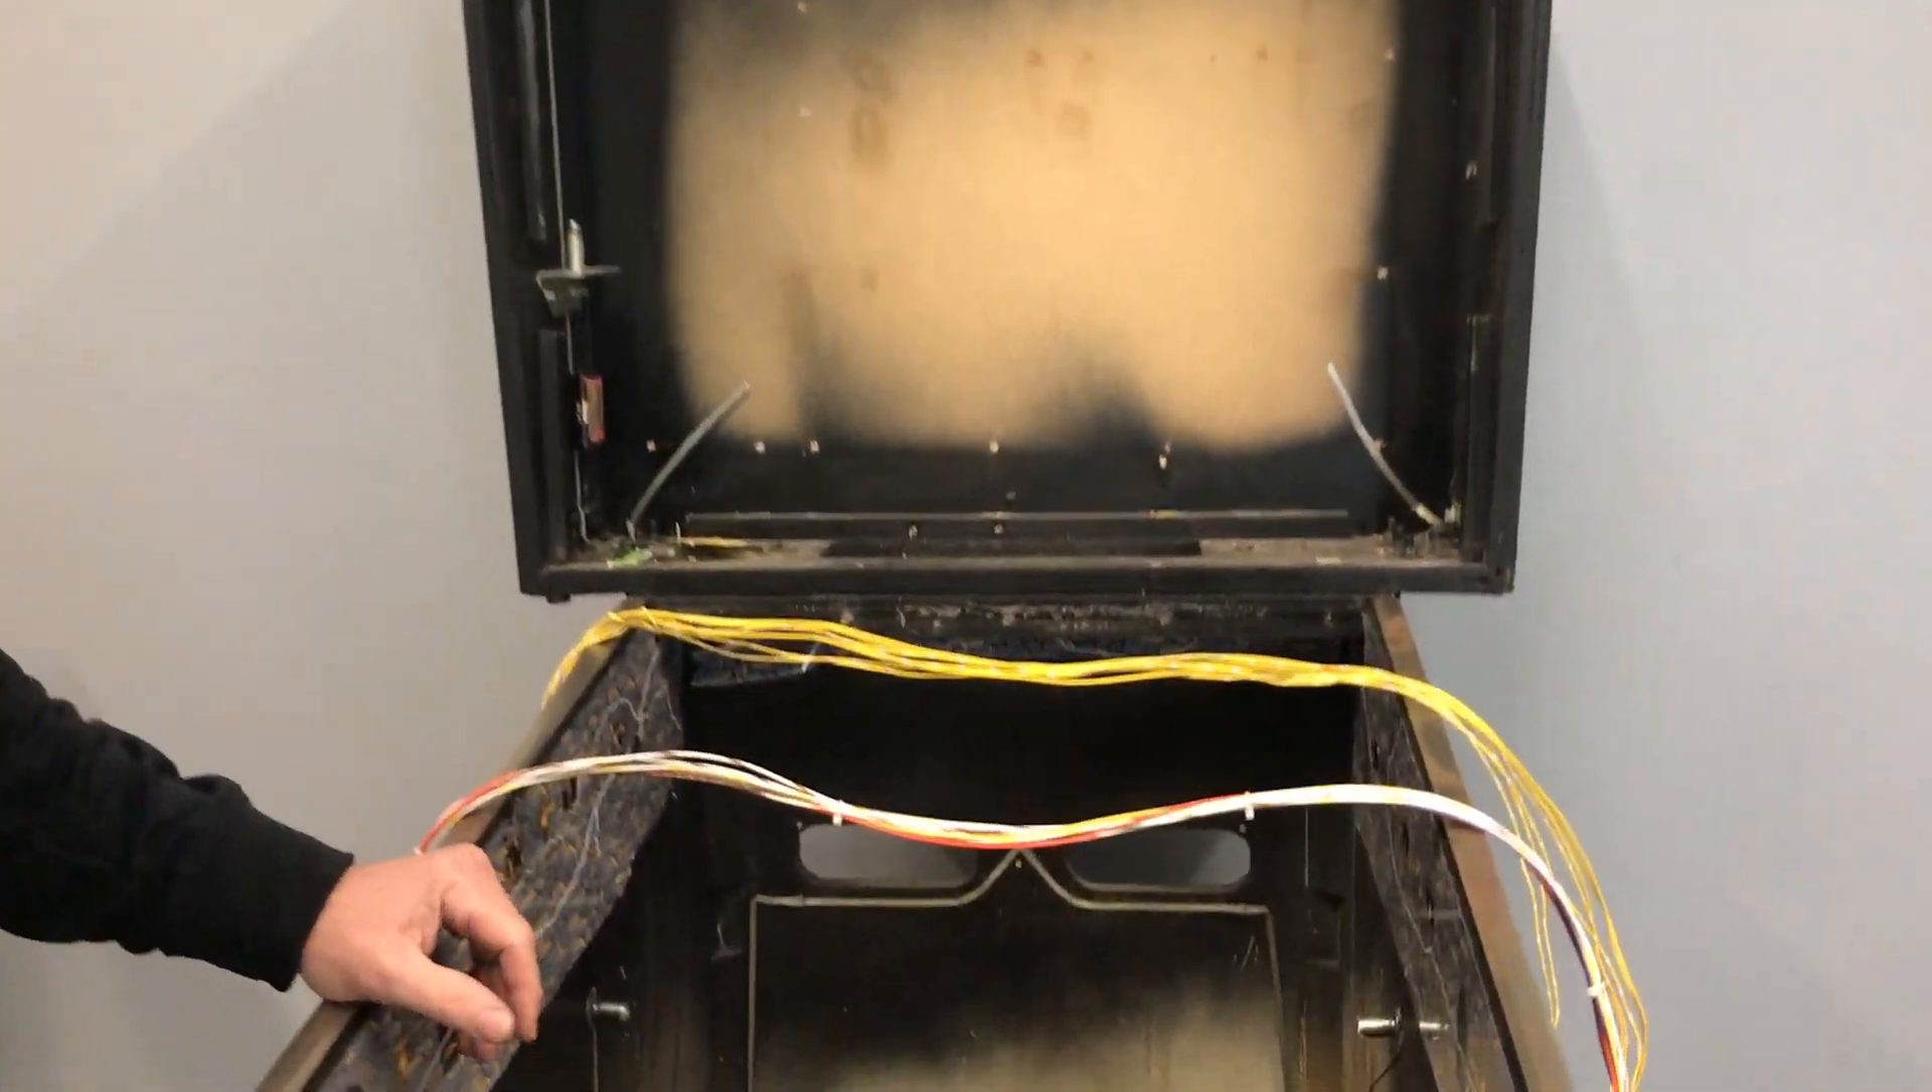All right, so I got the Playfield out of the Addams Family, and pretty much I got everything out of the Addams Family.